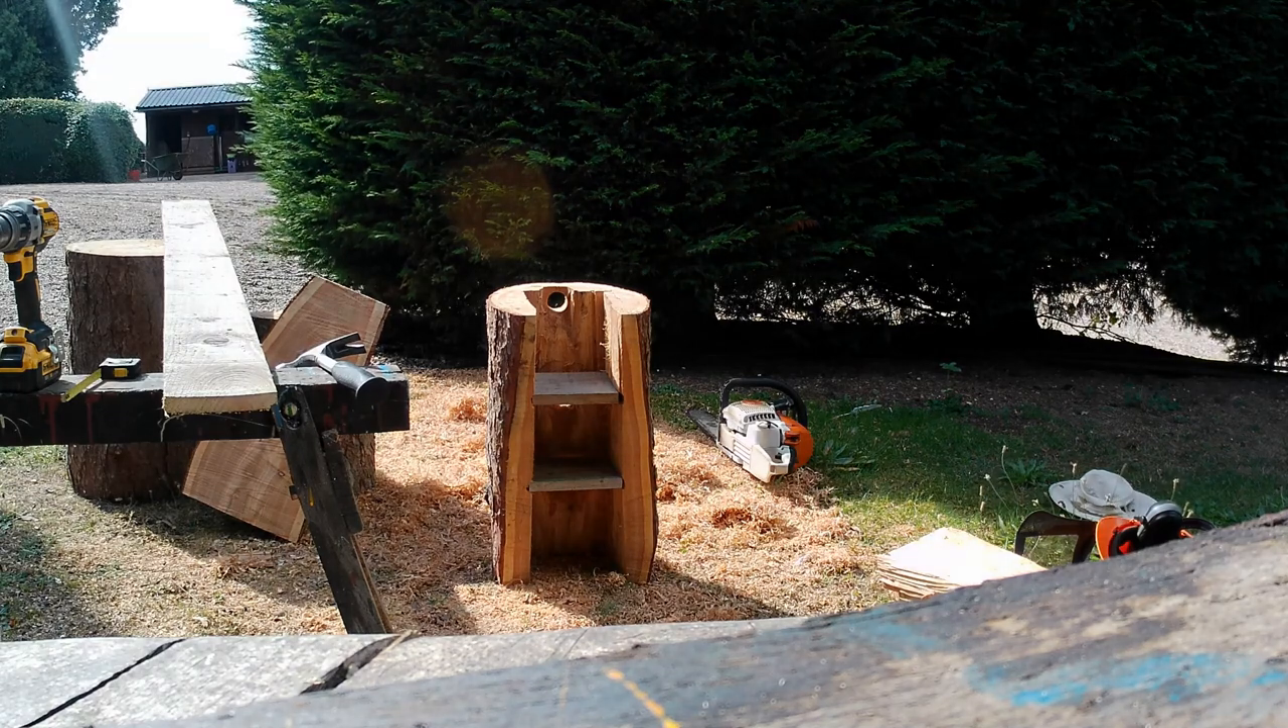All taking shape very nicely now. Now, the next stage is to put the front back on.